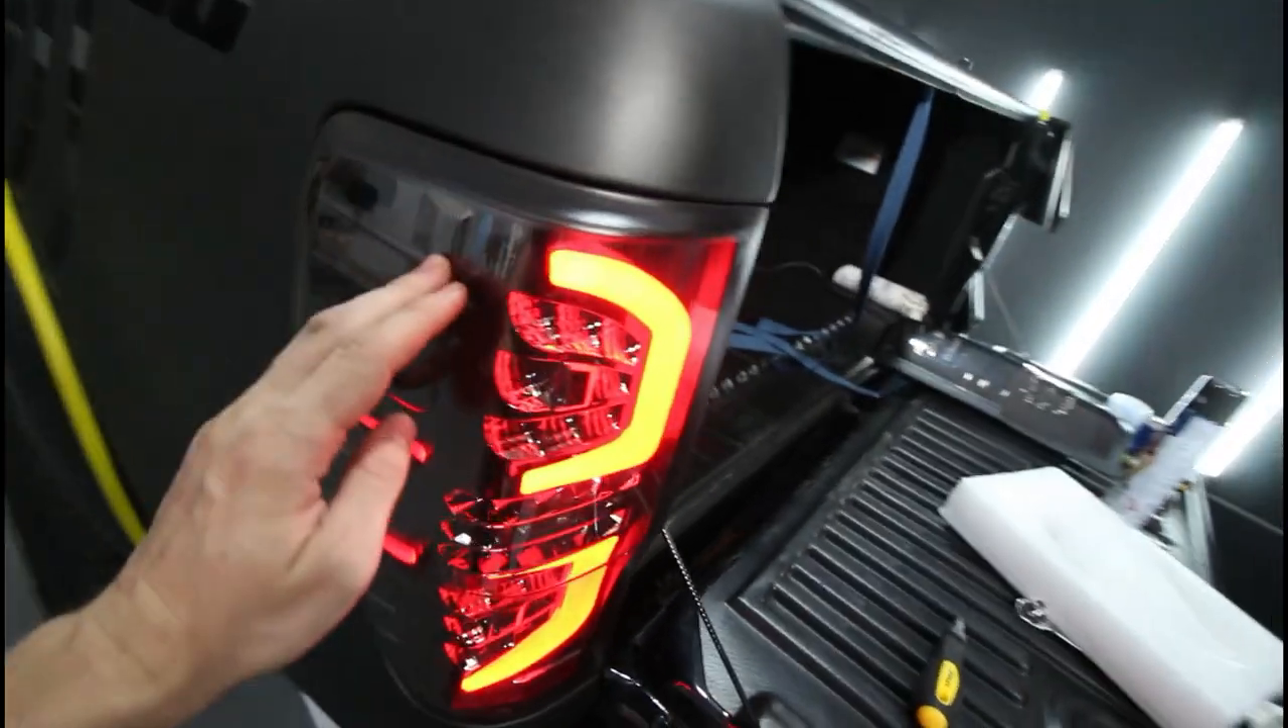A lanterna aqui já instalei, mano. Já liguei ela.